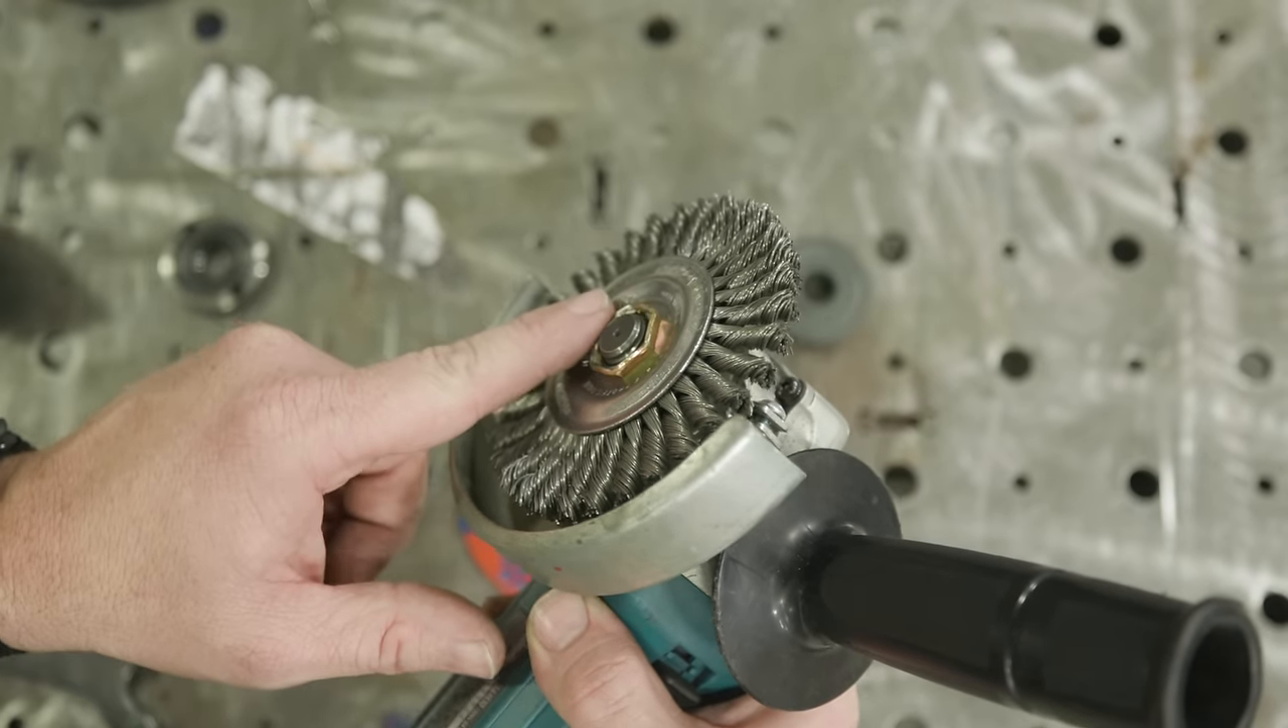Now I can put that same wheel back on and notice it sits inside the guard.